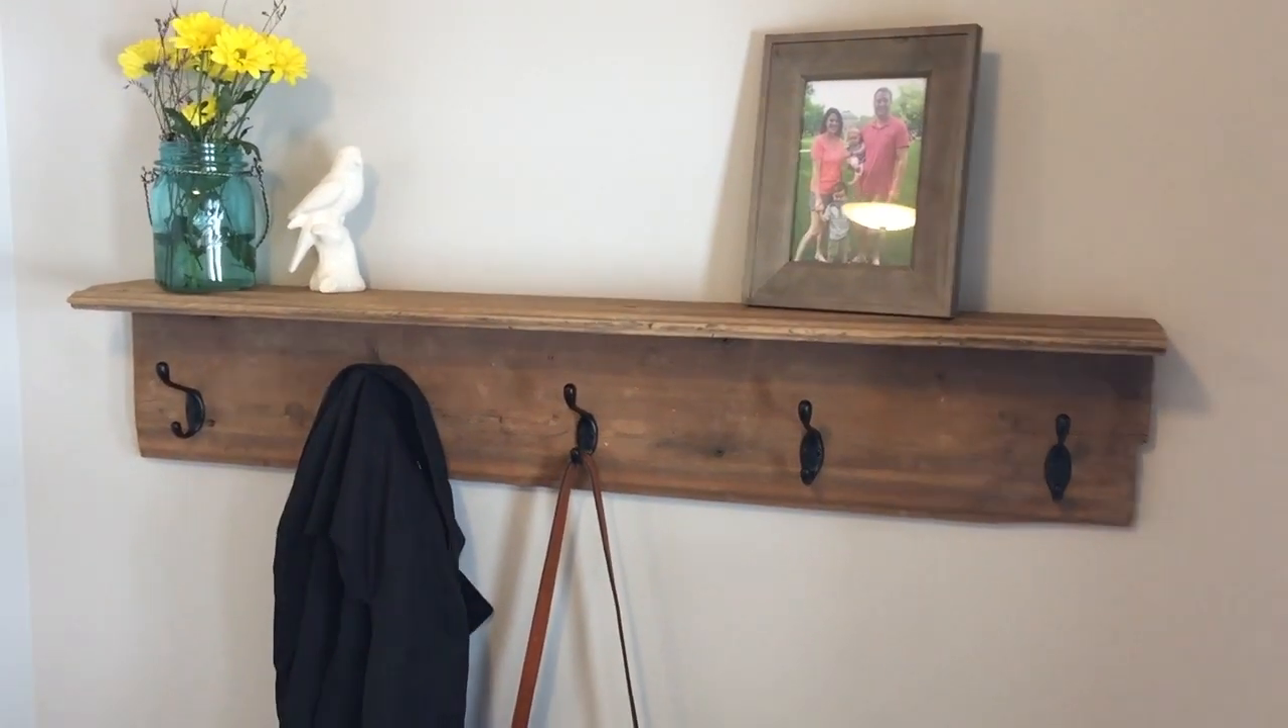All right, as you can see, I have the shelf. It's all complete and everything's hanging on the wall and it came out beautiful.